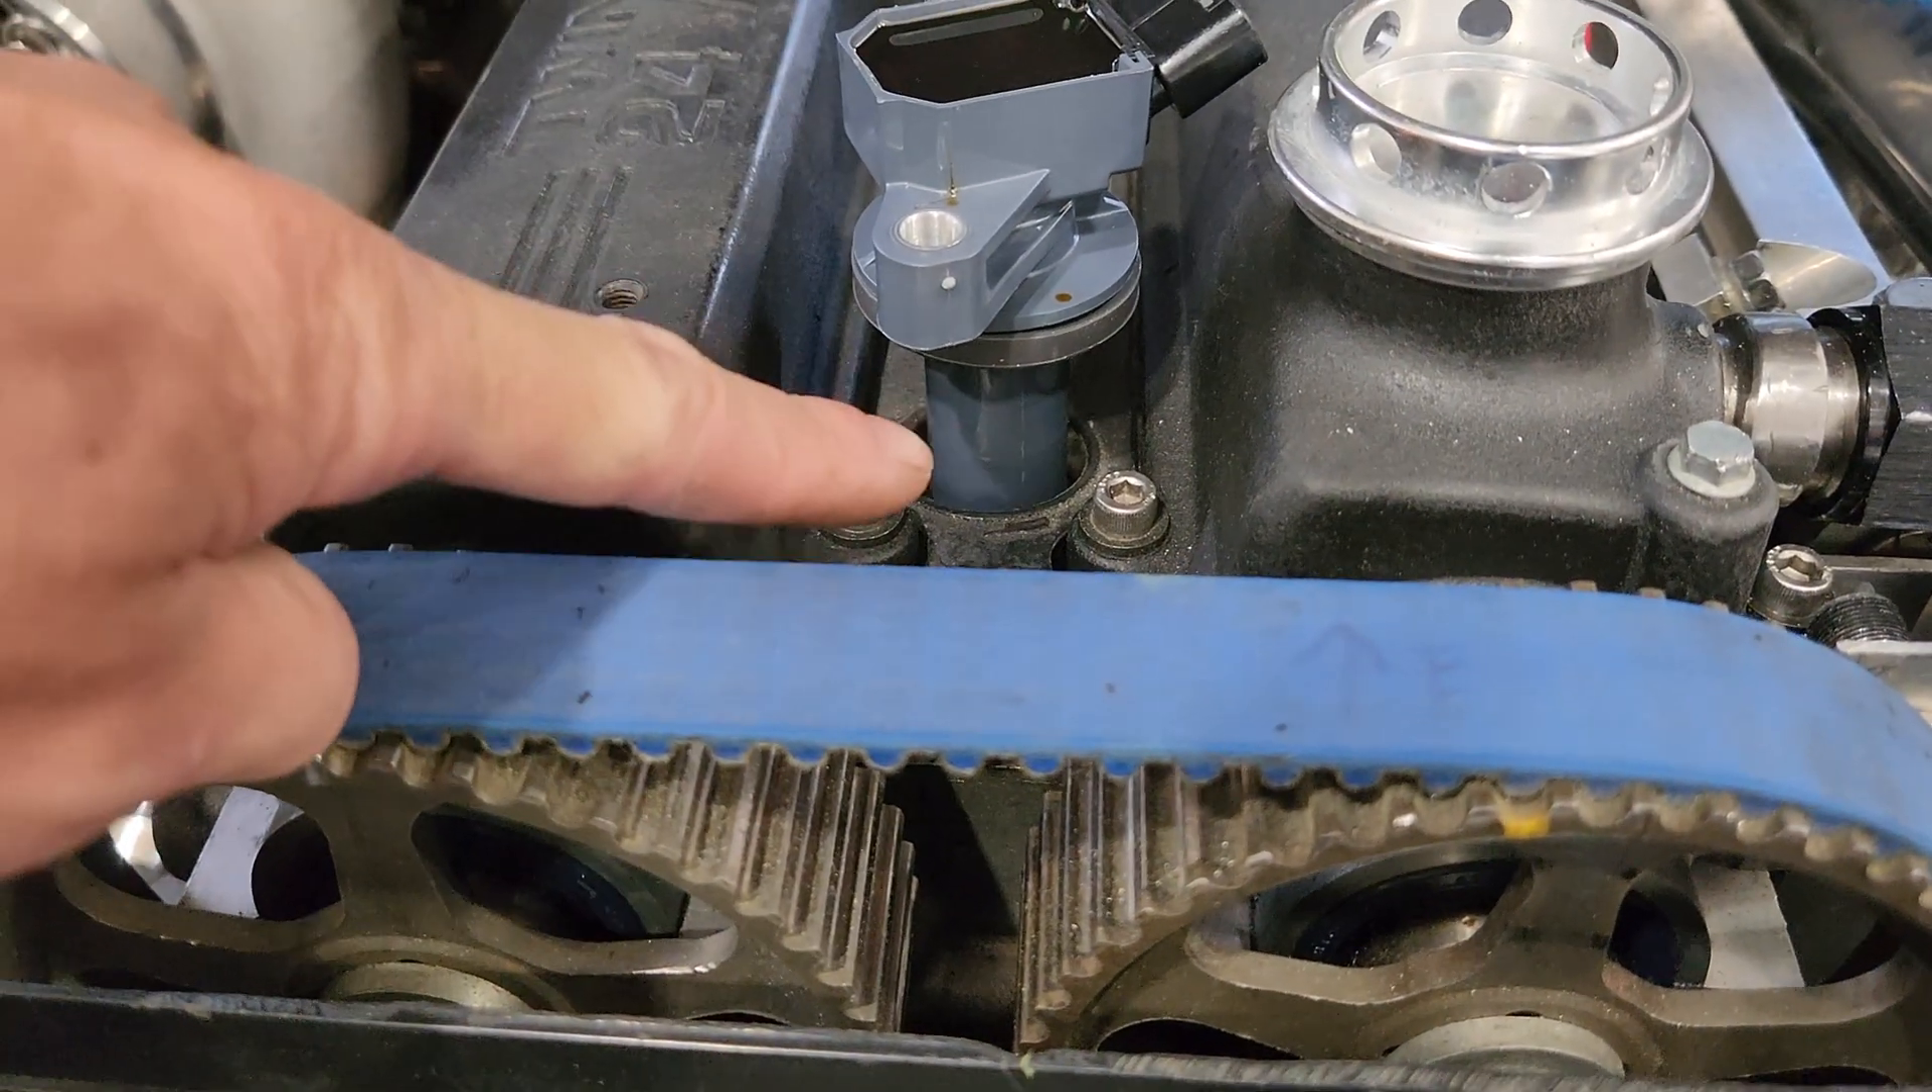And you can see with the coil pack, you've got quite a bit of a gap there.